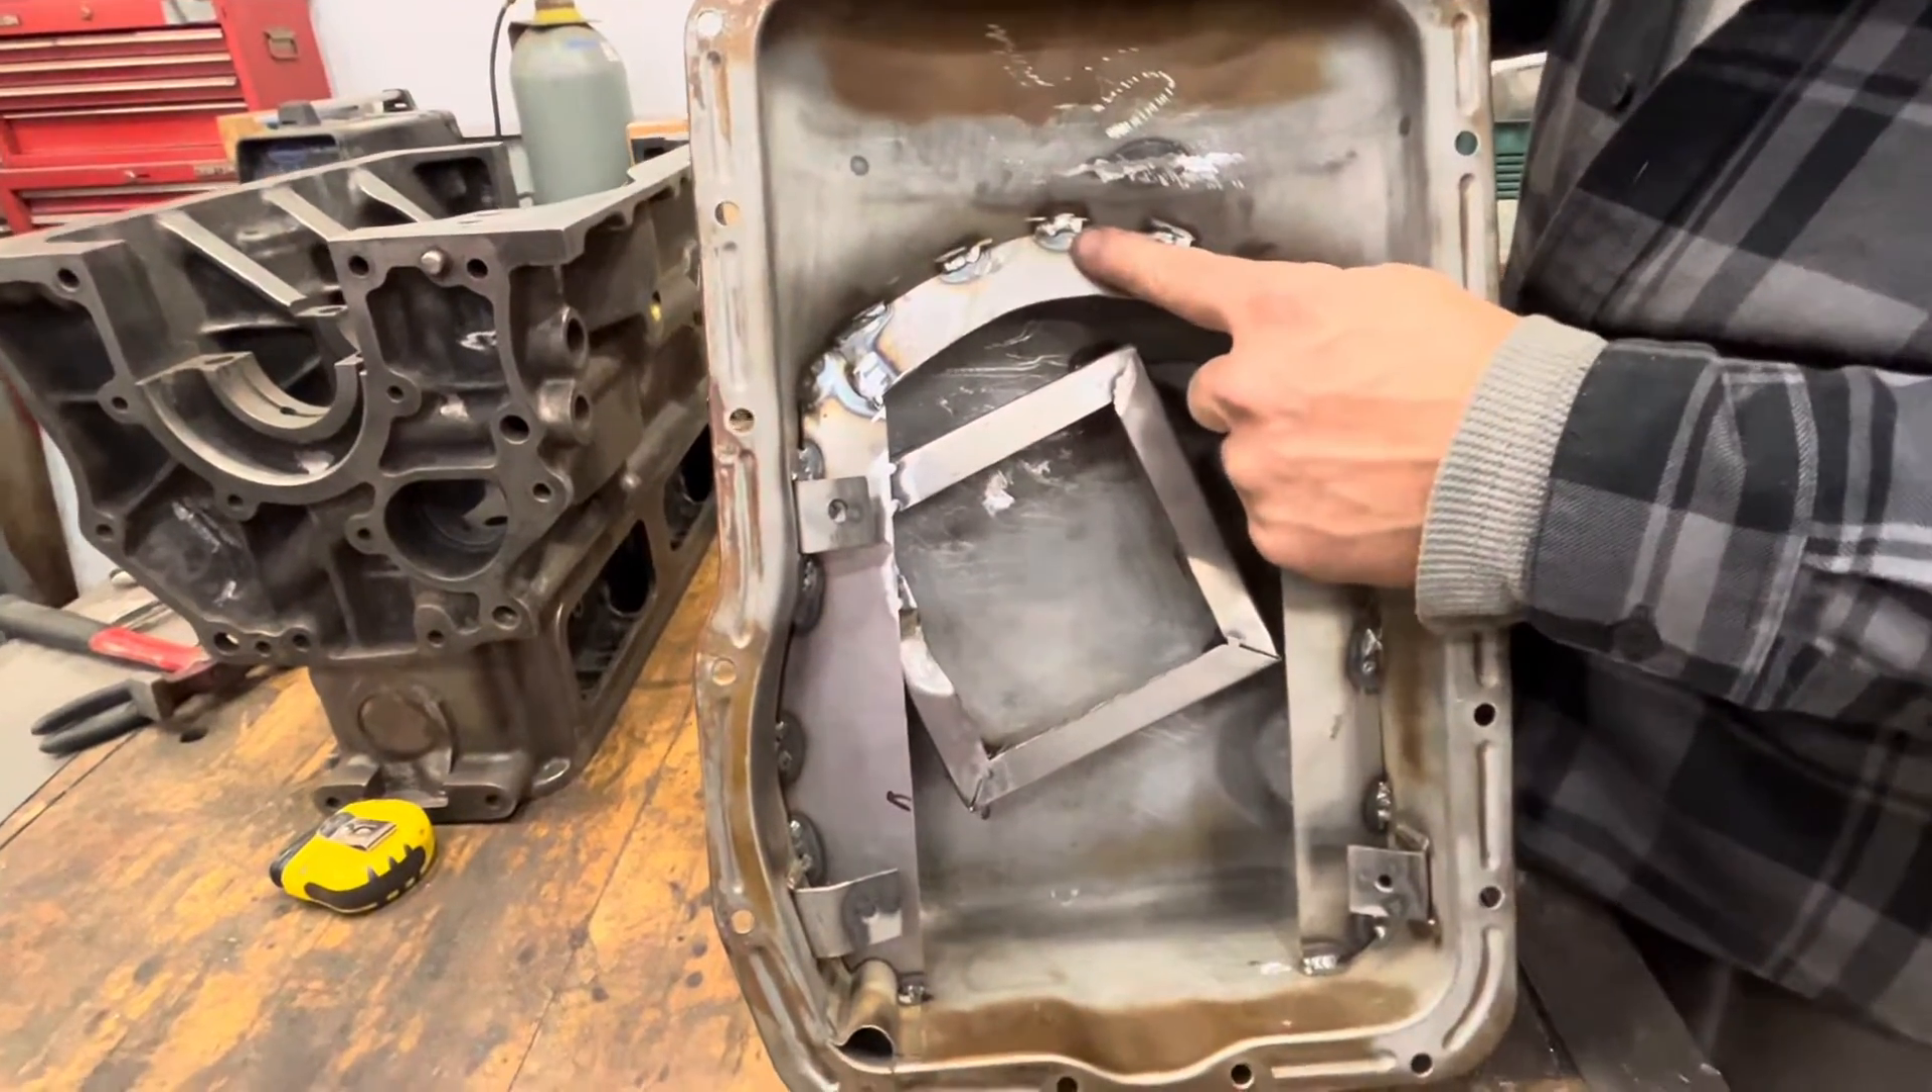All right well I got the basket rolled in got all of the baffles welded in.